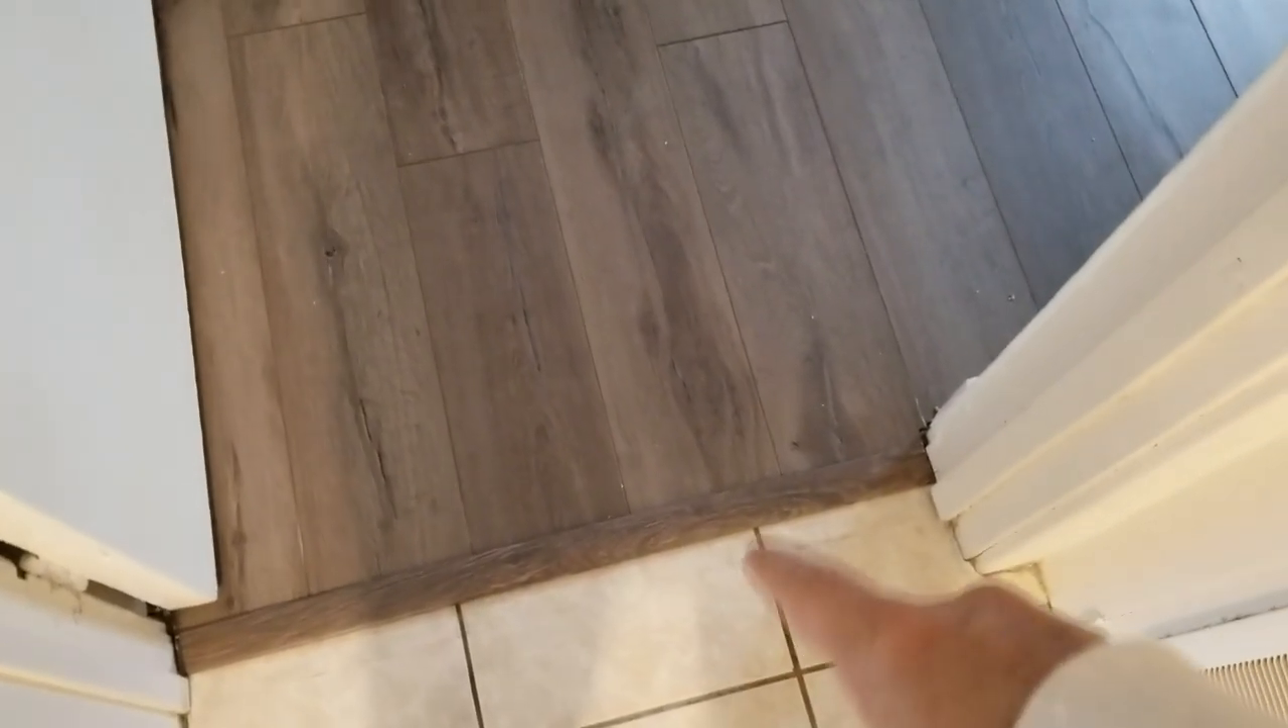Okay, so now we have our moldings in place there. Our T-molding that transitions the wood floor here to the tile floor.